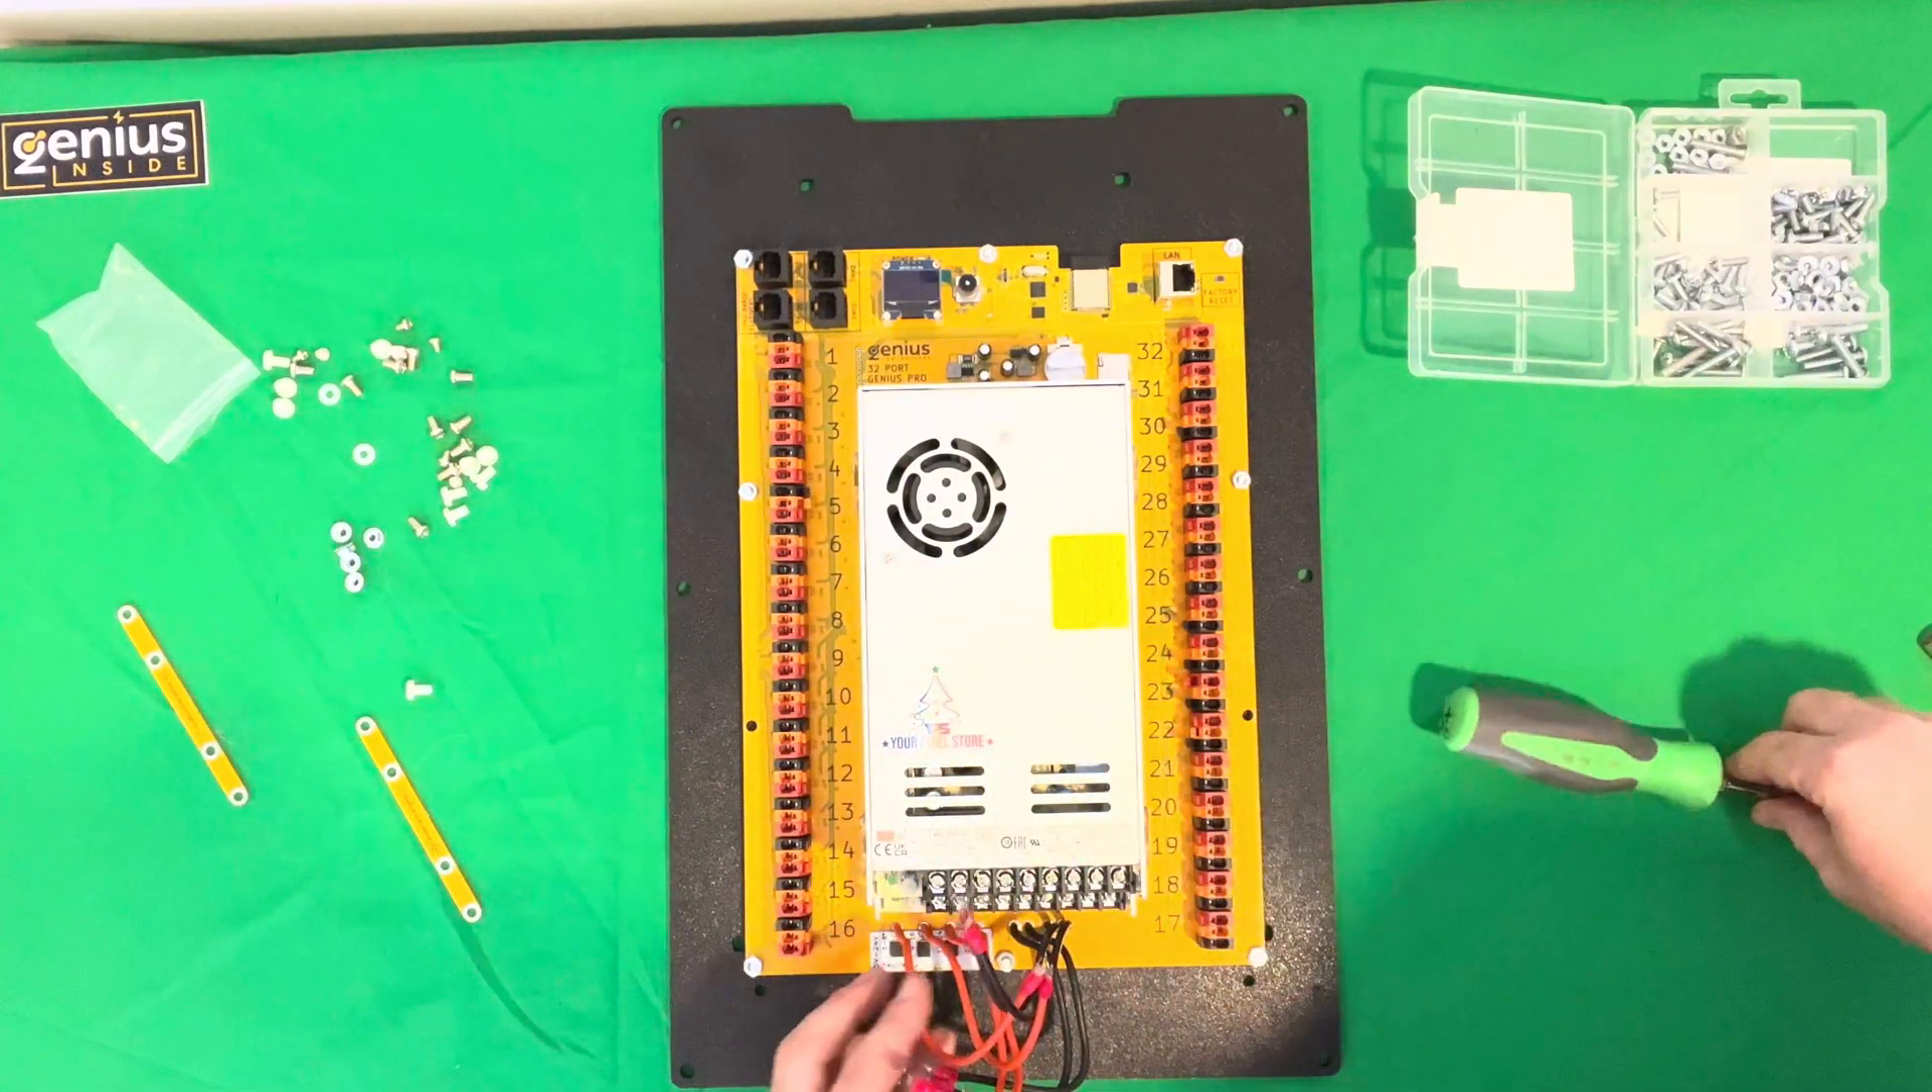Controller is mounted to the backer plate.